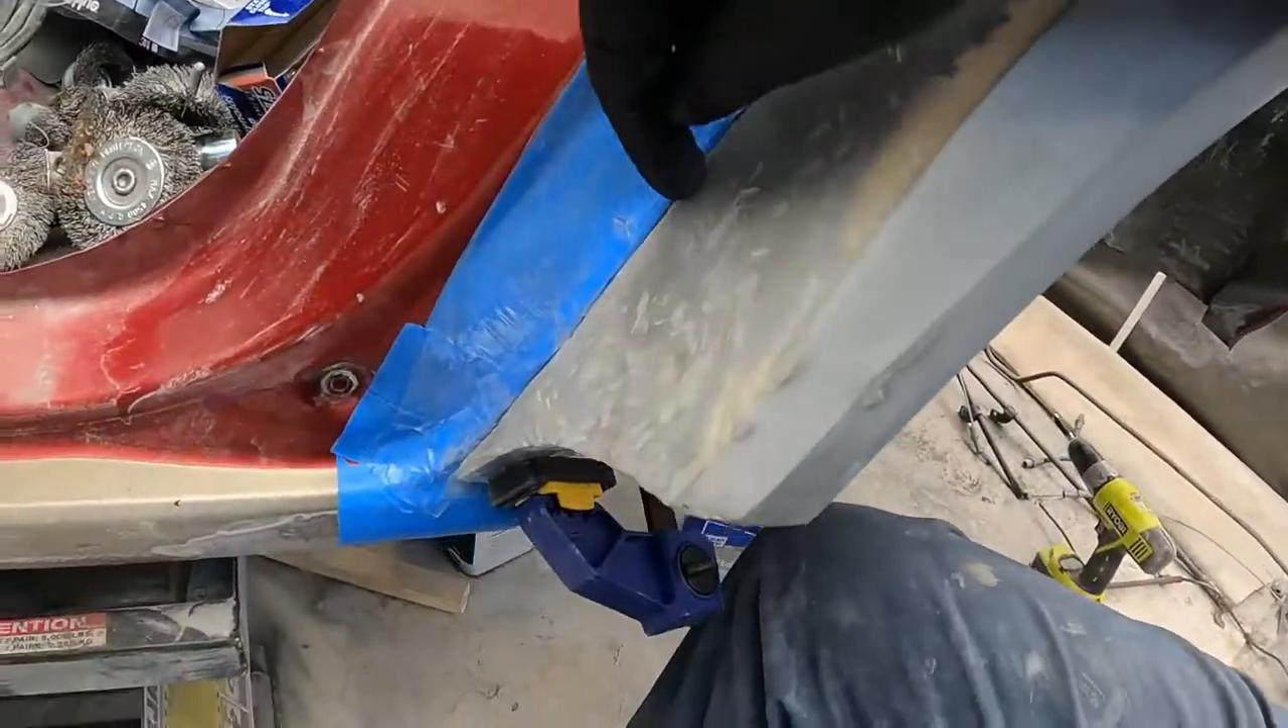Everything's taped up the body kit's back up it's clamped down in place because i can't put a screw there through there.